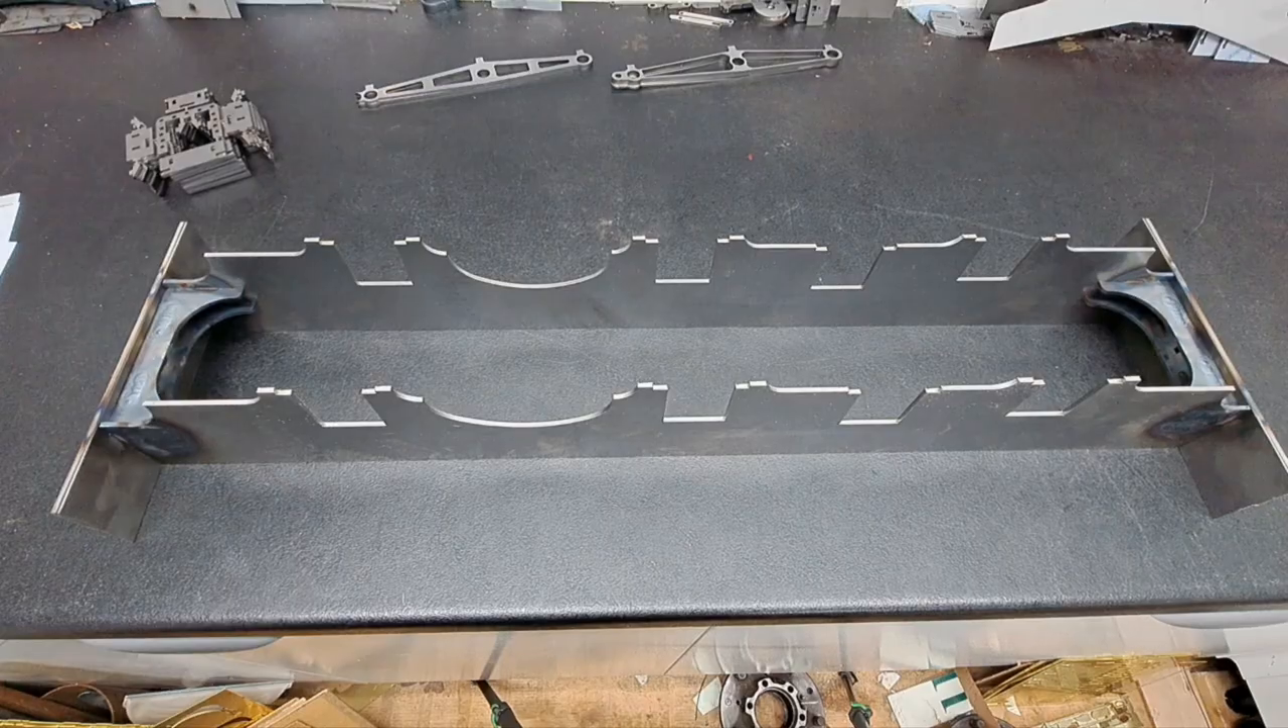I've finished the welding now these frames are all put together.